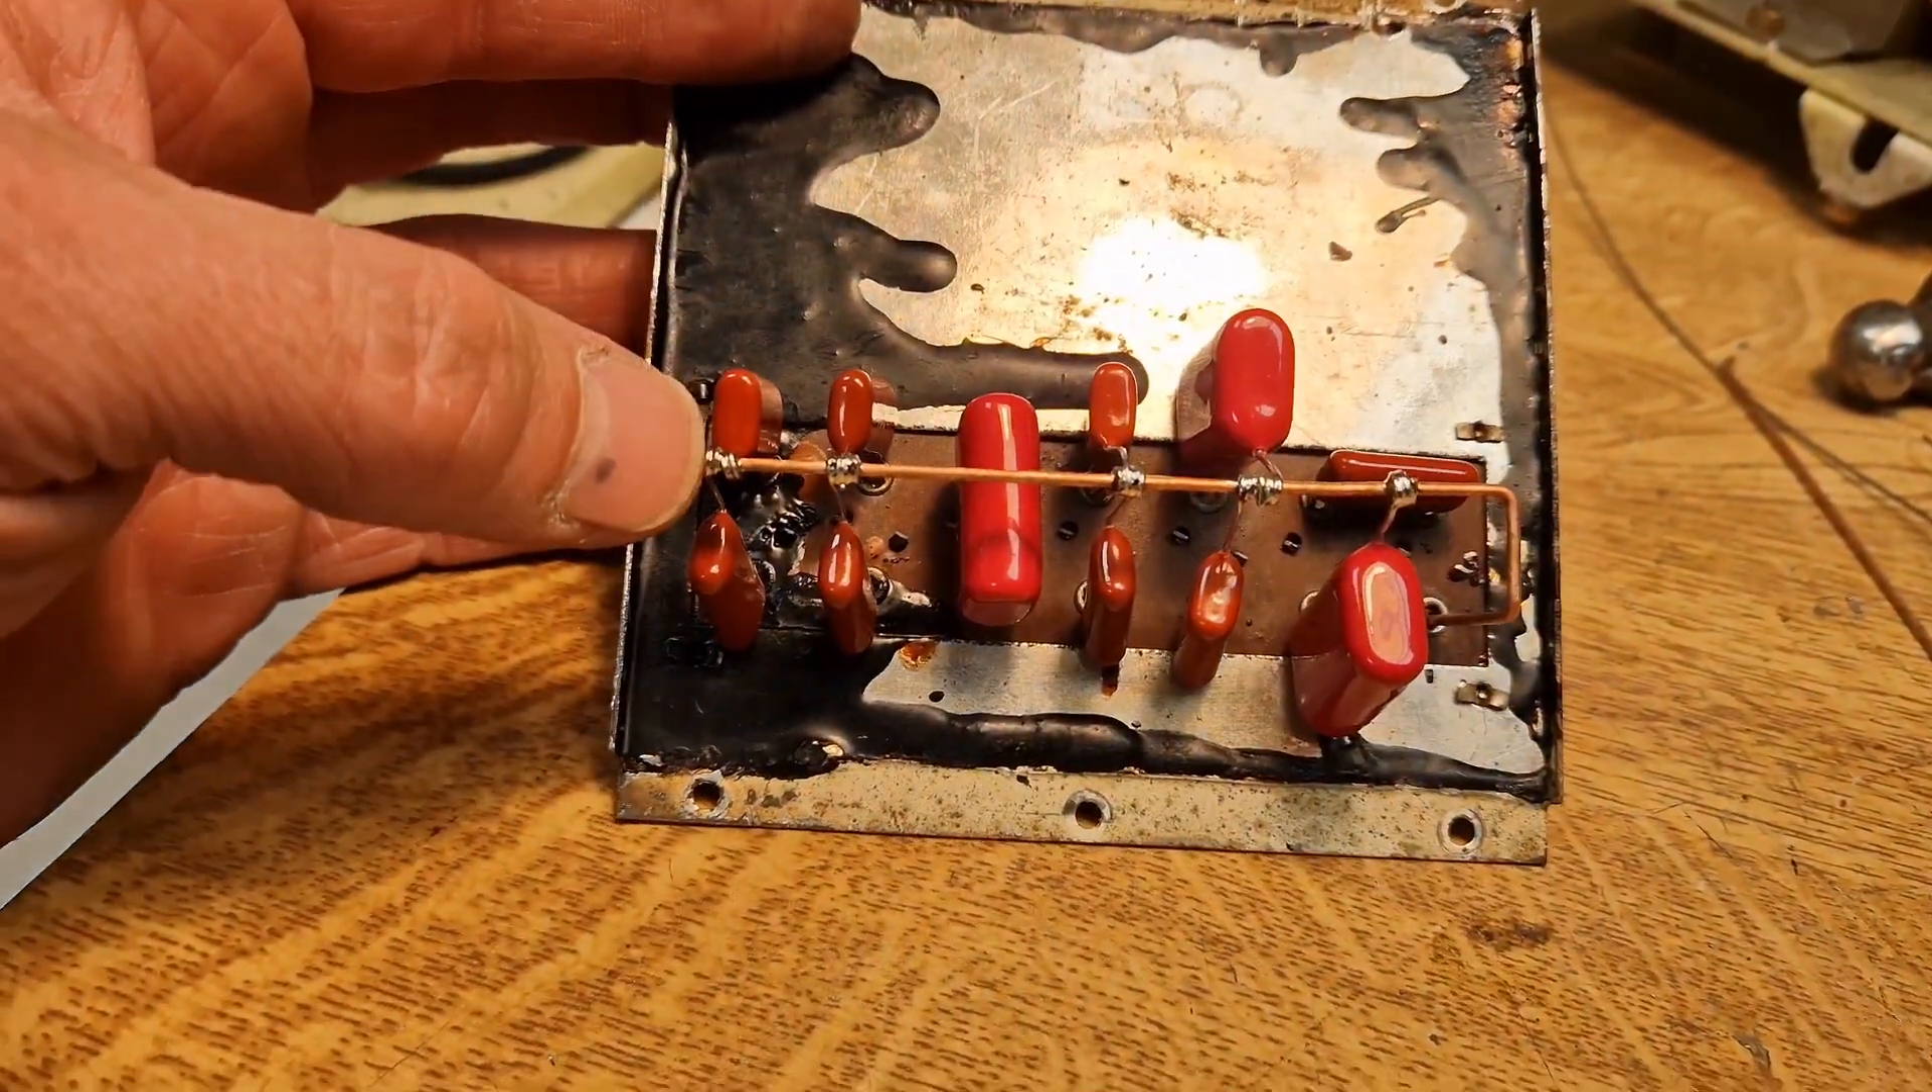So after a lot of soldering and fiddling and refitting, we've got the new capacitors fitted.